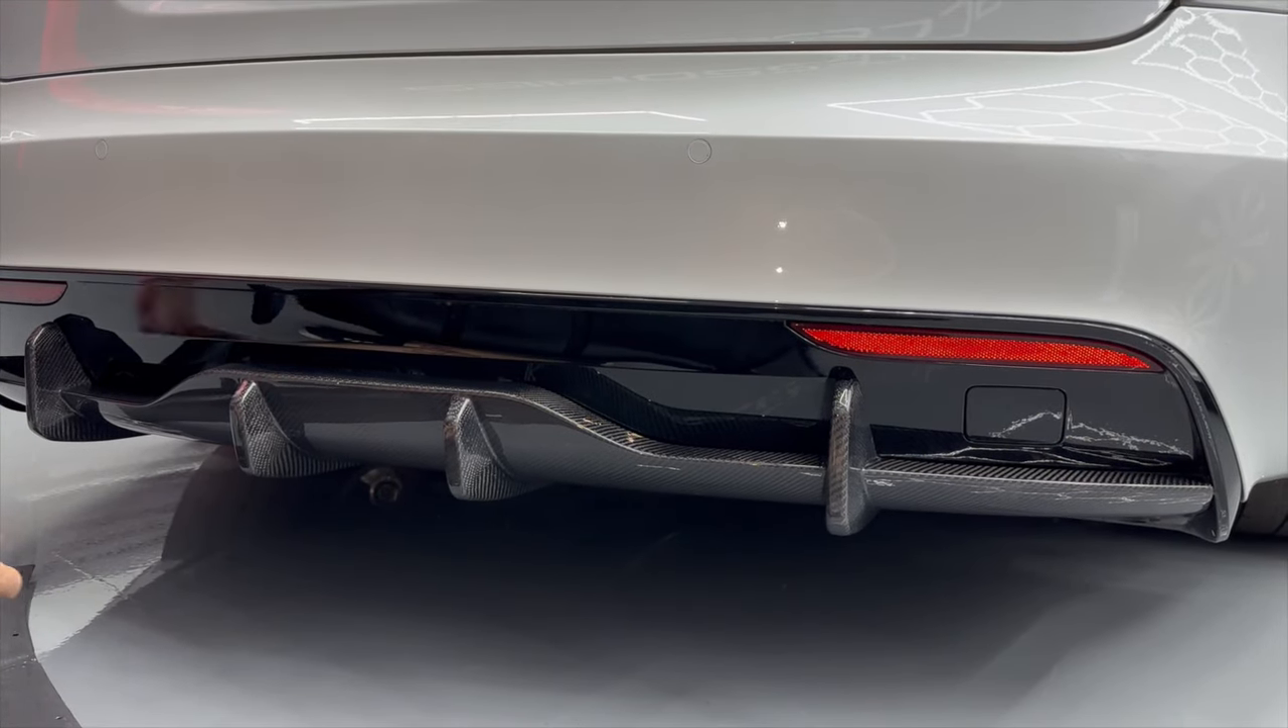It's rock solid. The vertical fins are attached and stuck to the plastic area, and you are done.